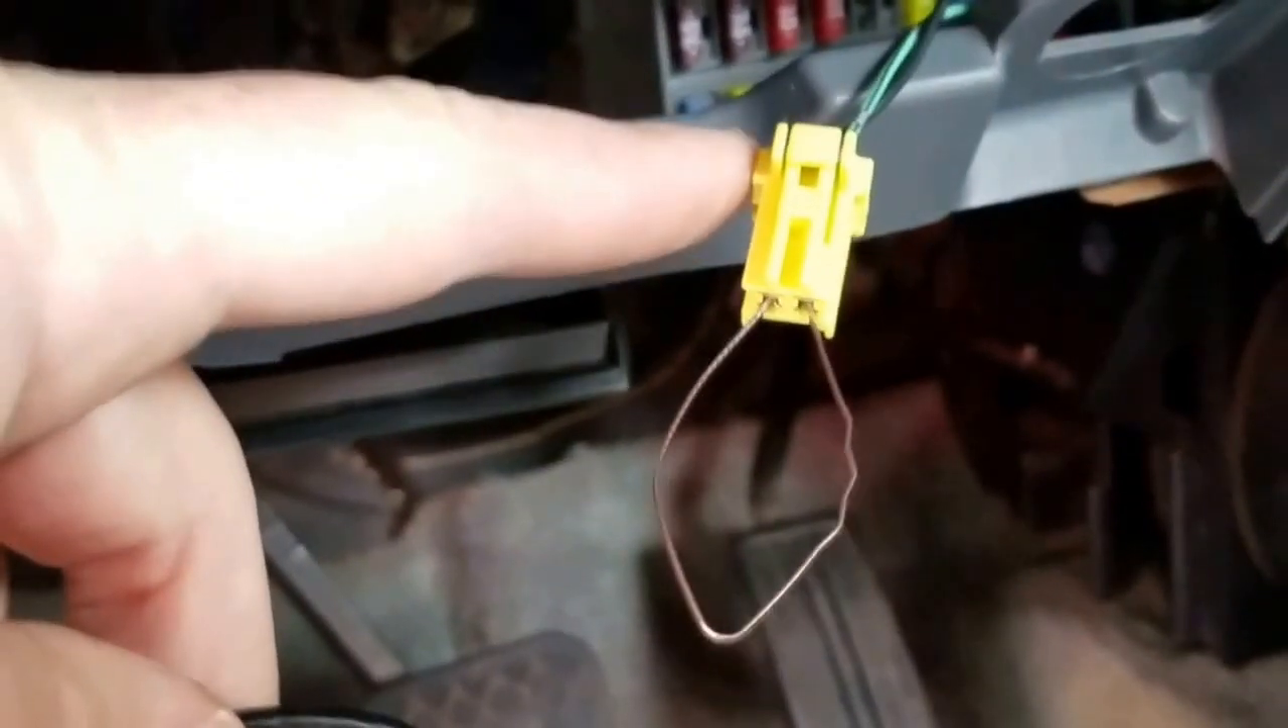Okay, so we've got our bobby pin in the connector now.